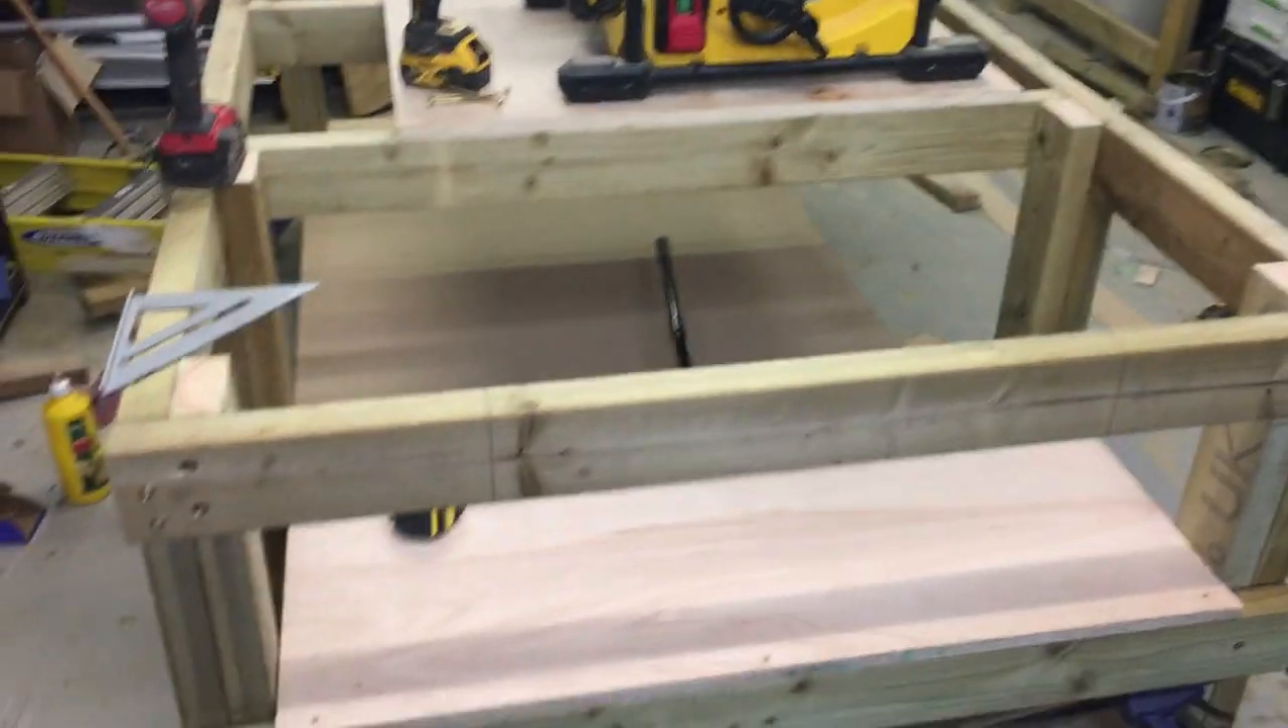All right guys I just I've got the shelf in roughly where I think it should be.